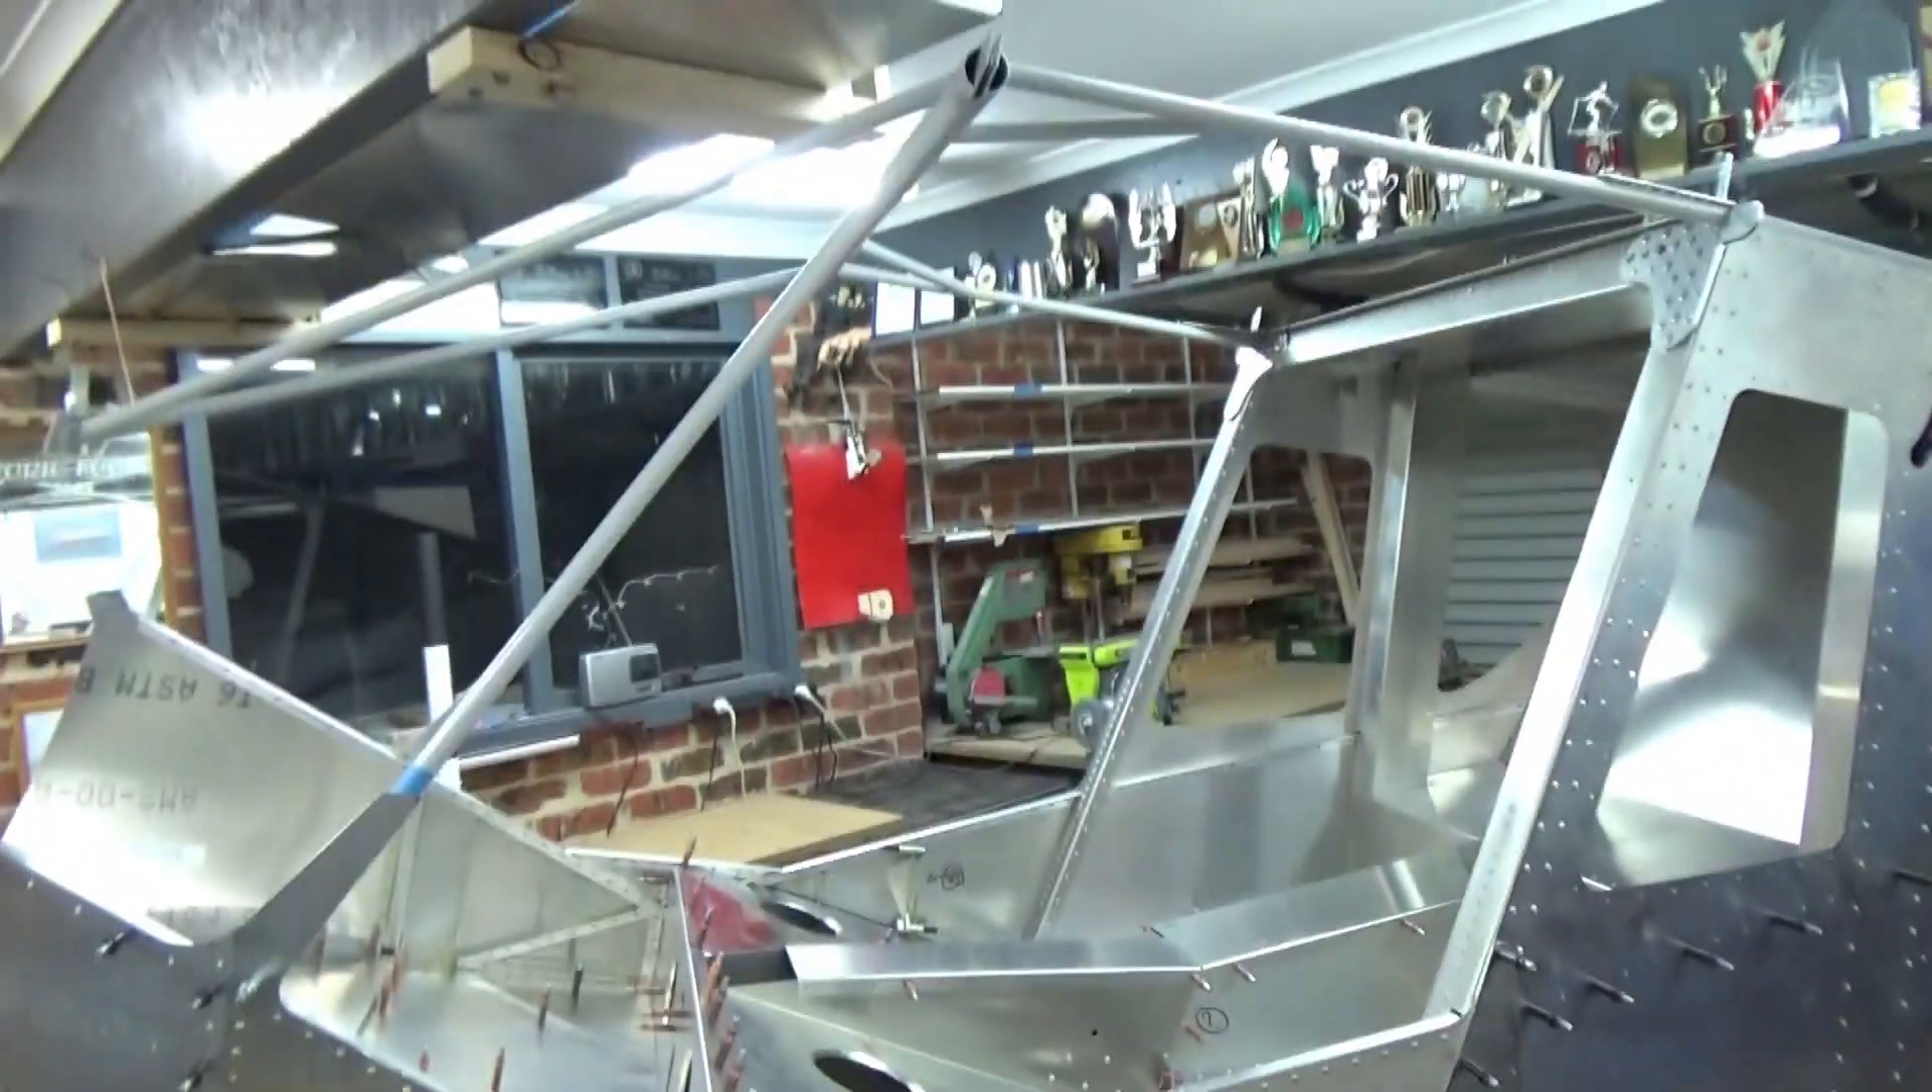I've just installed the cabin frame so it's starting to look like an aeroplane.